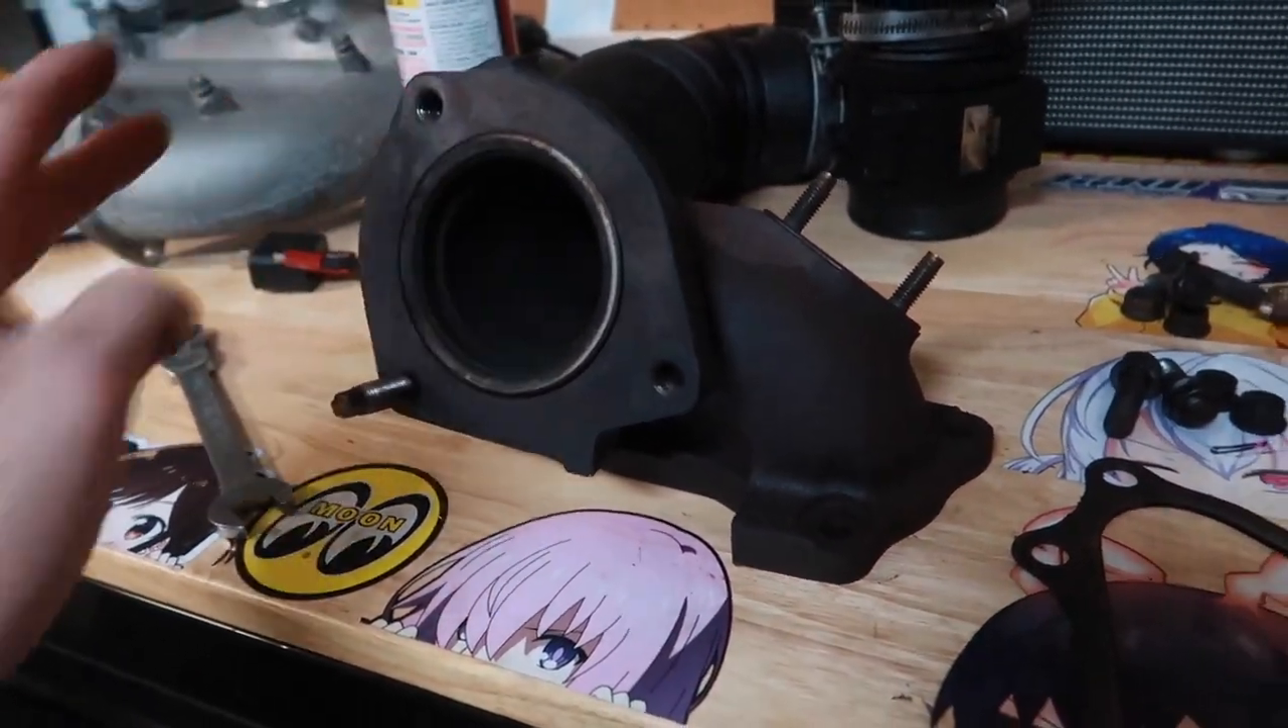About half of the day later I finally finally got the turbo elbow off.